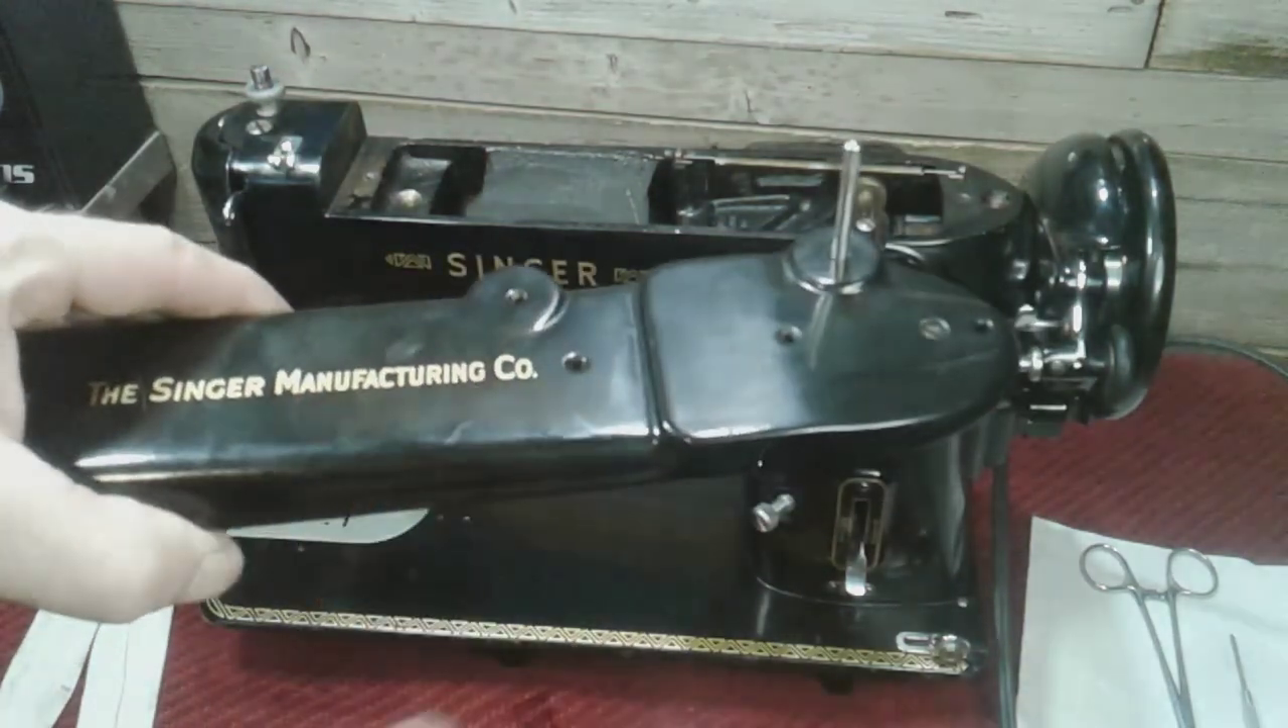So, I undid the screws on this cover and I took this cover off, and you can look at the cover here, guys, and you can see there's all these oil holes here.